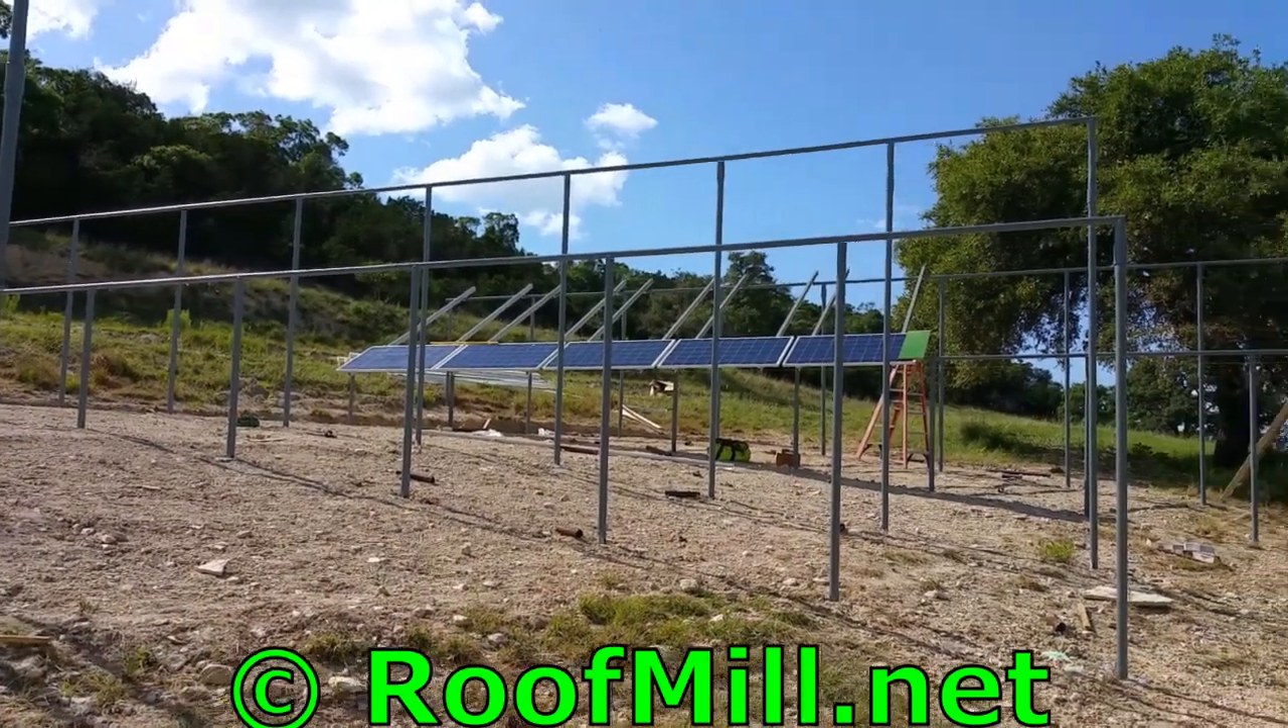As you can see, today we've started hanging panels.